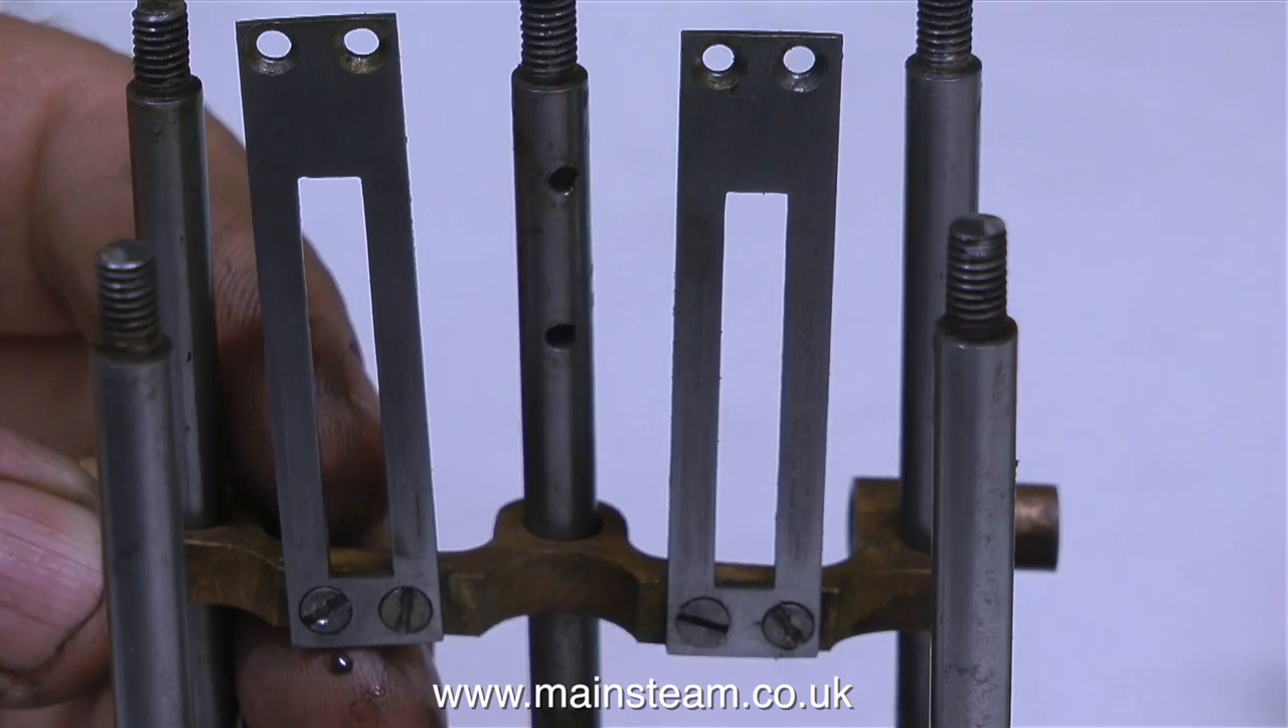When I fully tighten the countersunk bolts that hold the crosshead guides in place onto the motion bracket things are not as they should be. The left hand crosshead guide is definitely not straight.